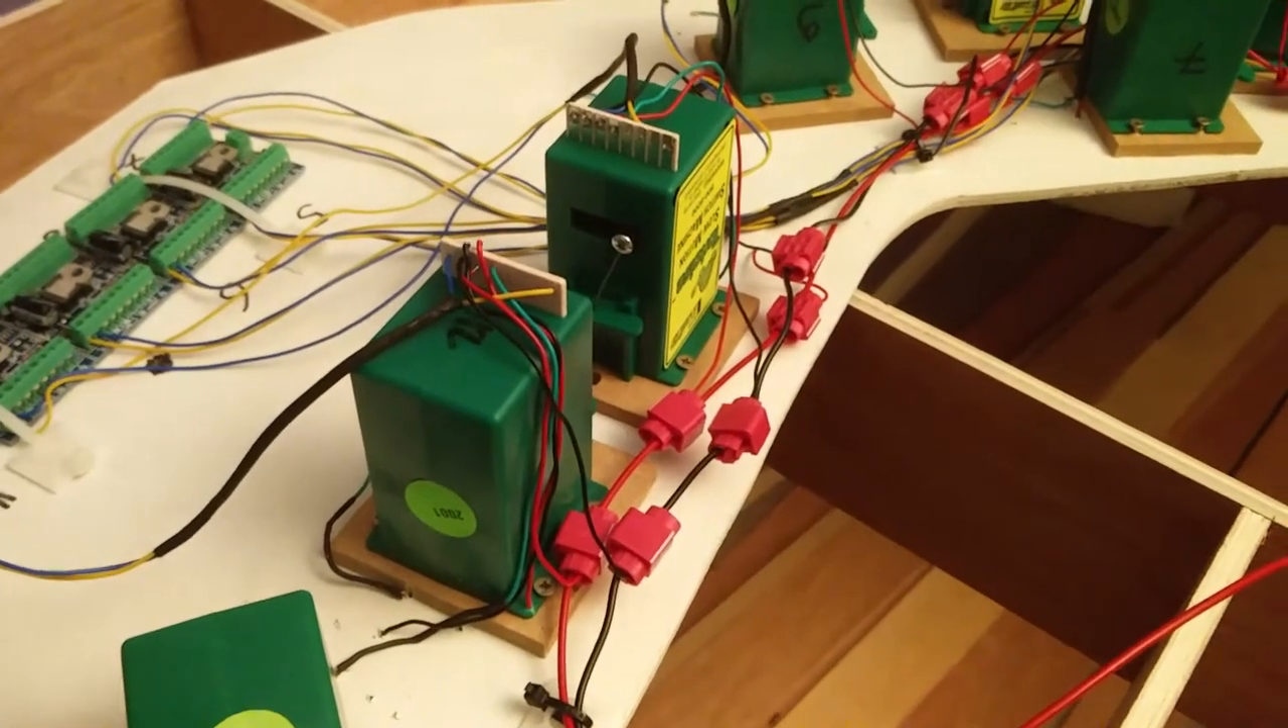Here, I've got a whole row of suitcase connectors. Here, I've got all these reds and blacks joined into the track bus.